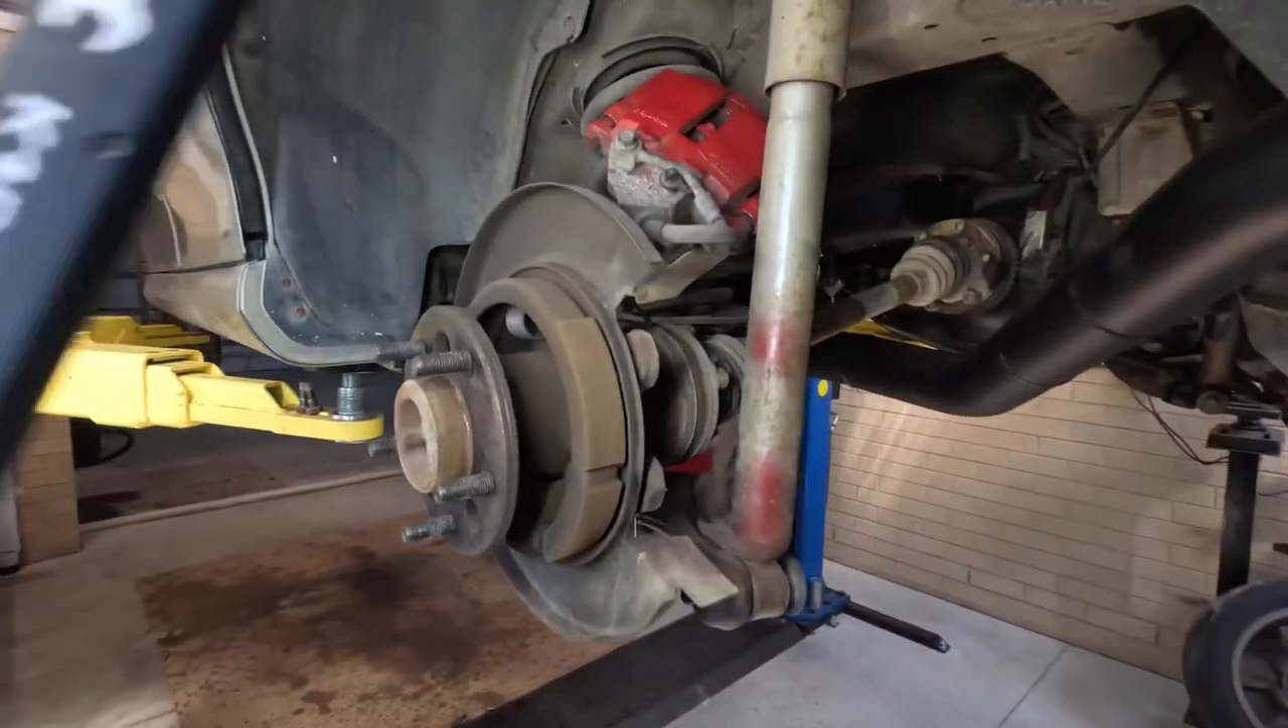Okay so we've got the factory brake caliper and rotor off.